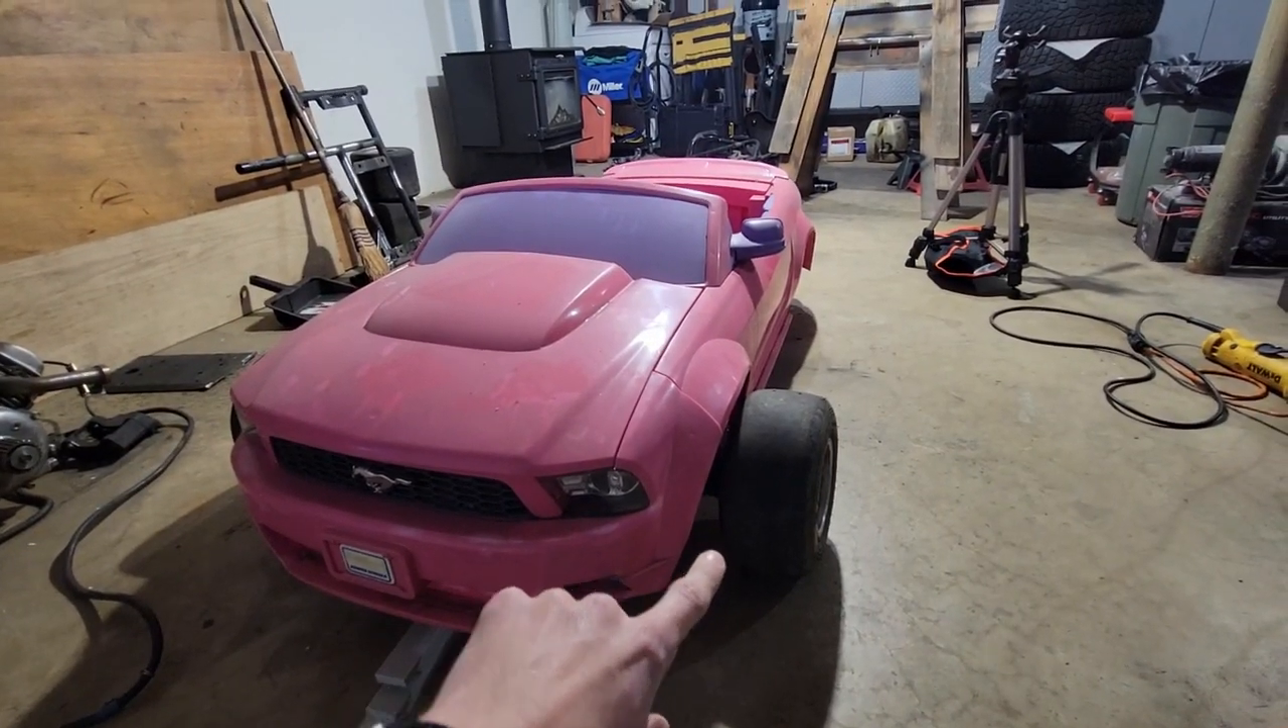We can see just how much of that tire is actually sticking out. It's basically the entire thing.